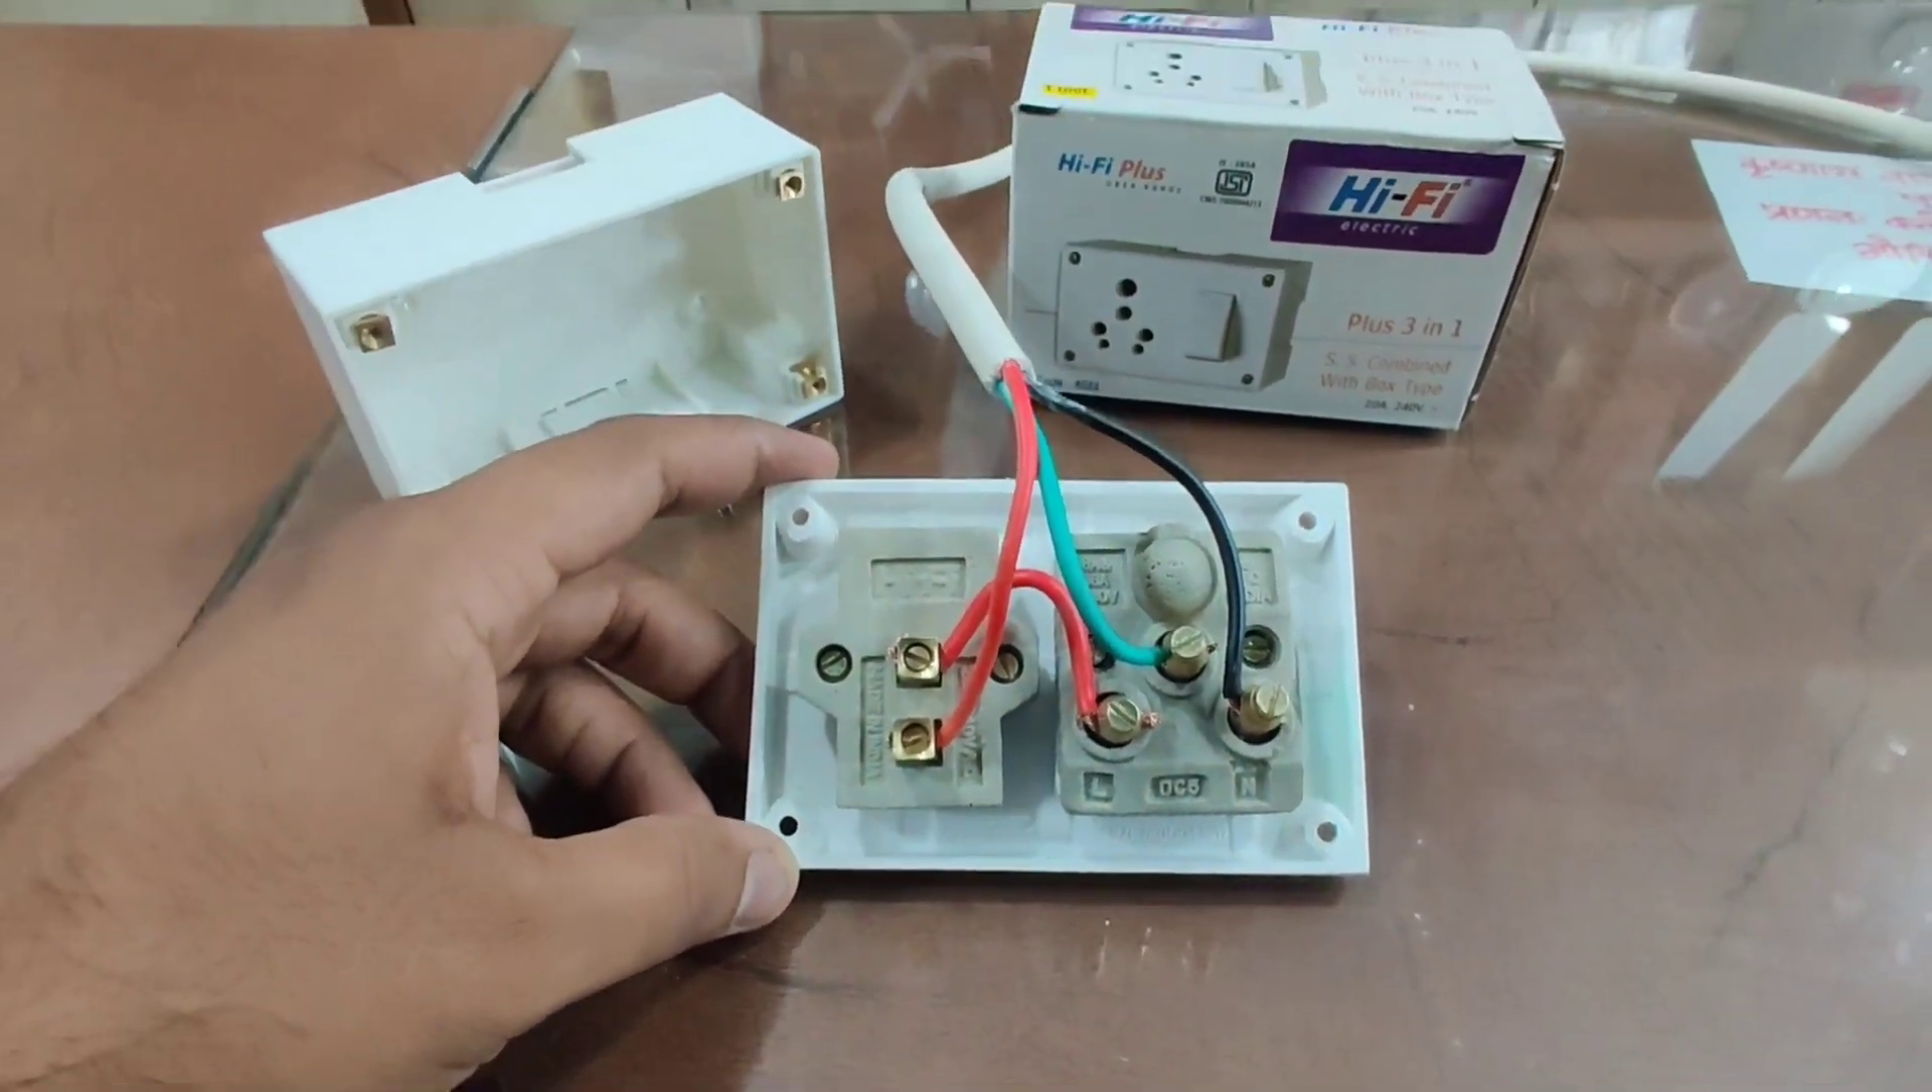हमने यह SS combined board का wiring complete कर लिया है।